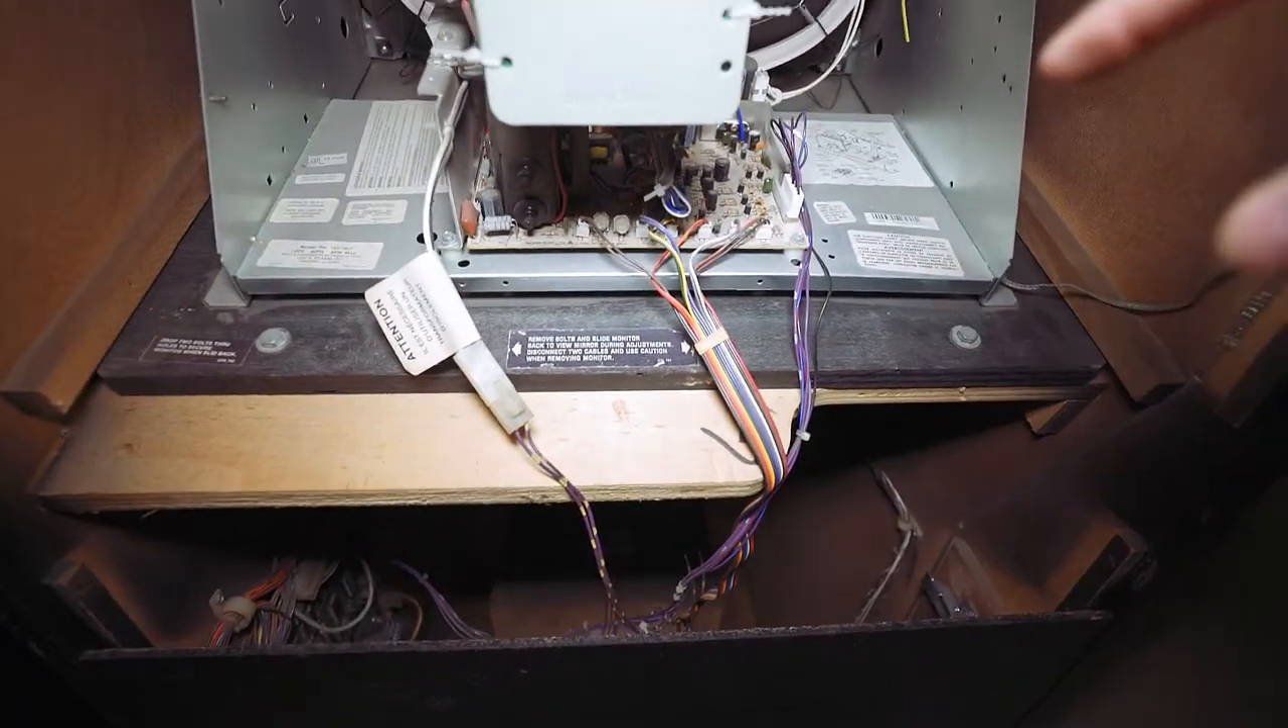All right i got my piece of wood in place.